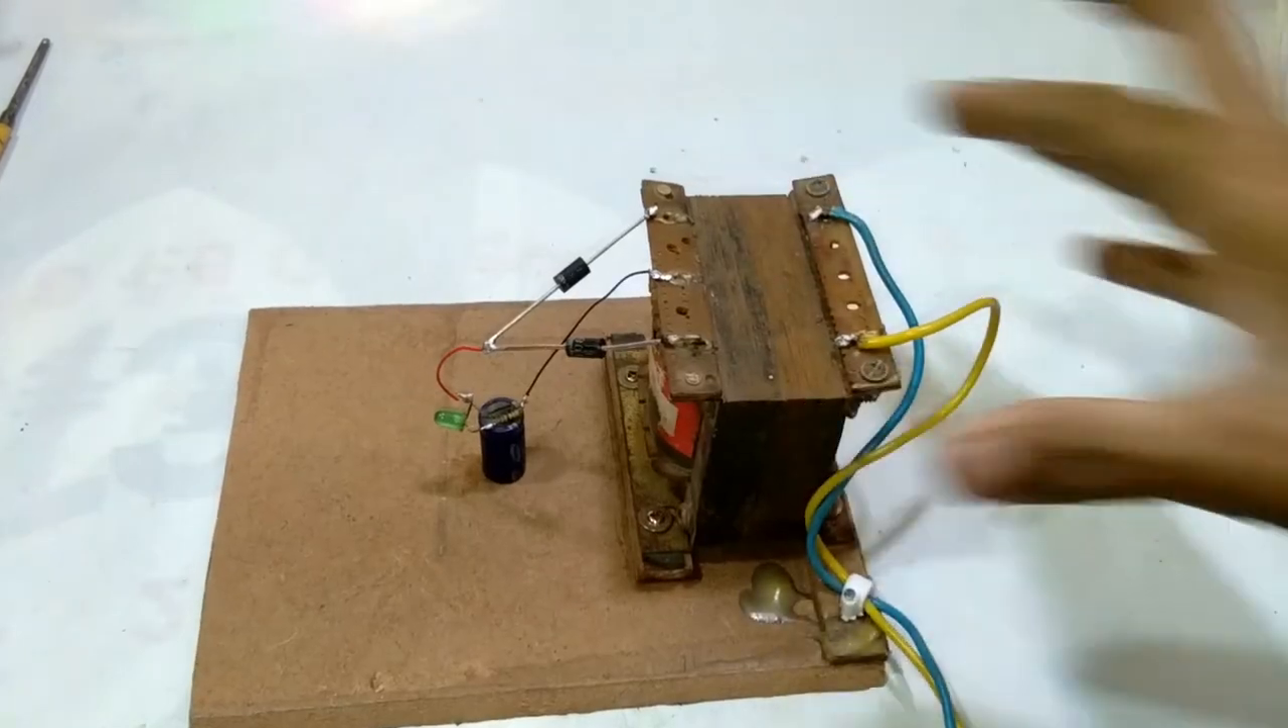तो दोस्तों यह वायर लग चुके हैं।